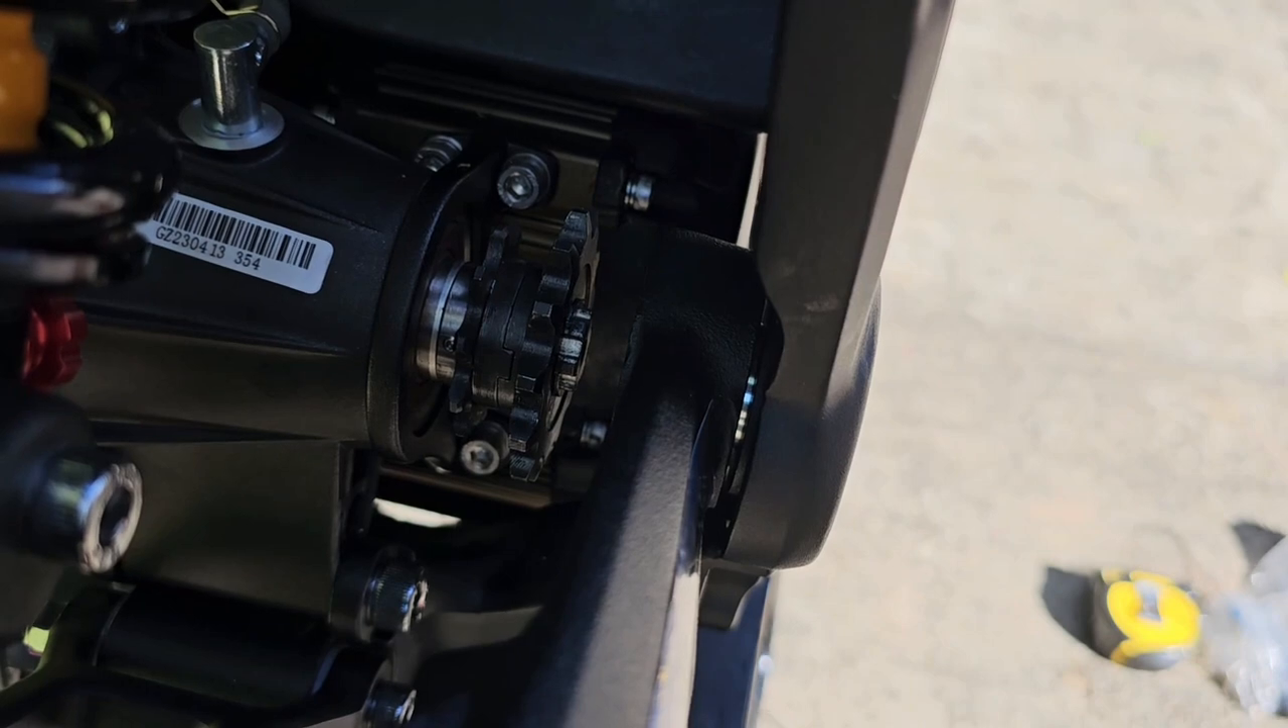We're all set with the sprocket, now we should put on the chain.